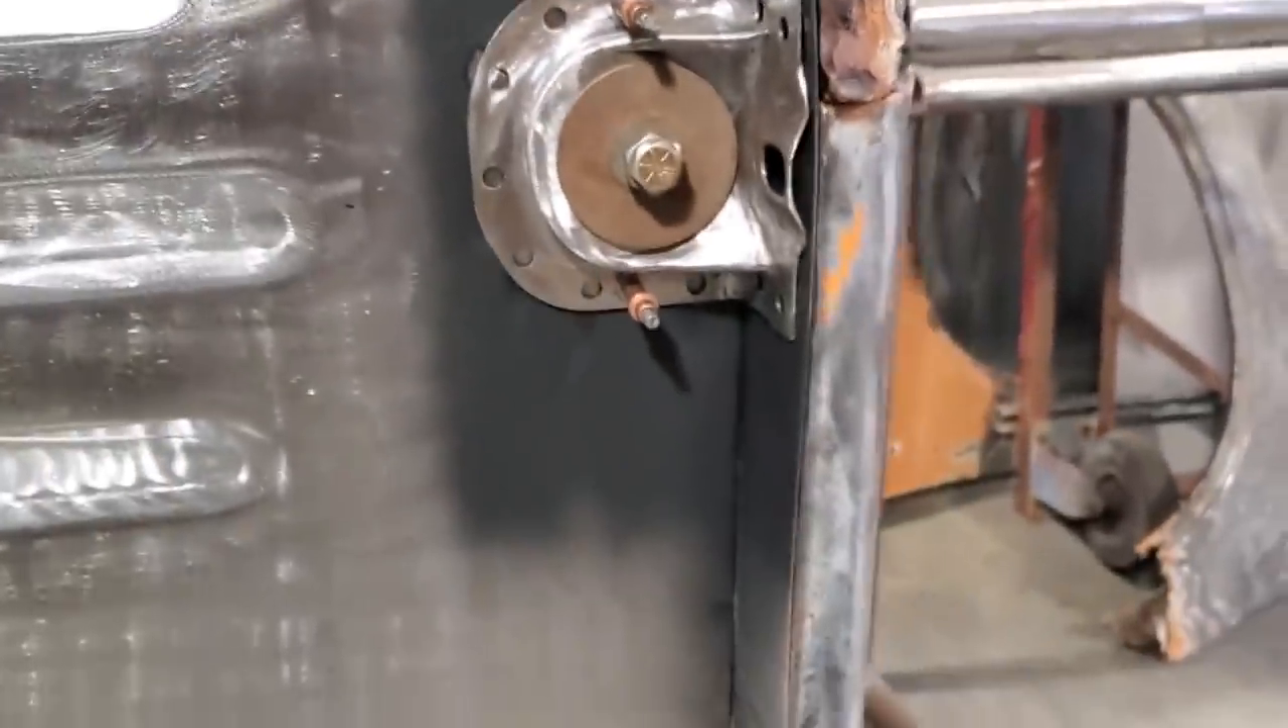So then I'll do, I got a large washer put on this here so I don't do too much damage to the mount.